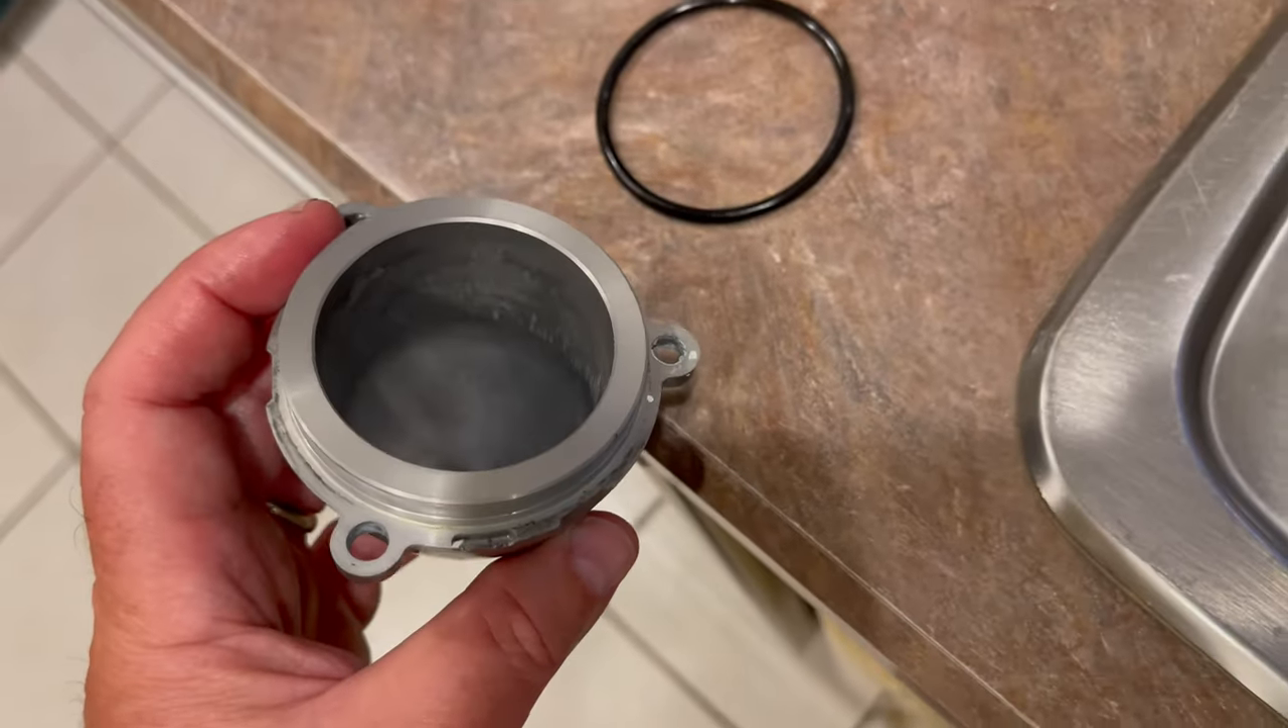So, we've cleaned this cone up pretty nicely. We got the black O-ring off of it.